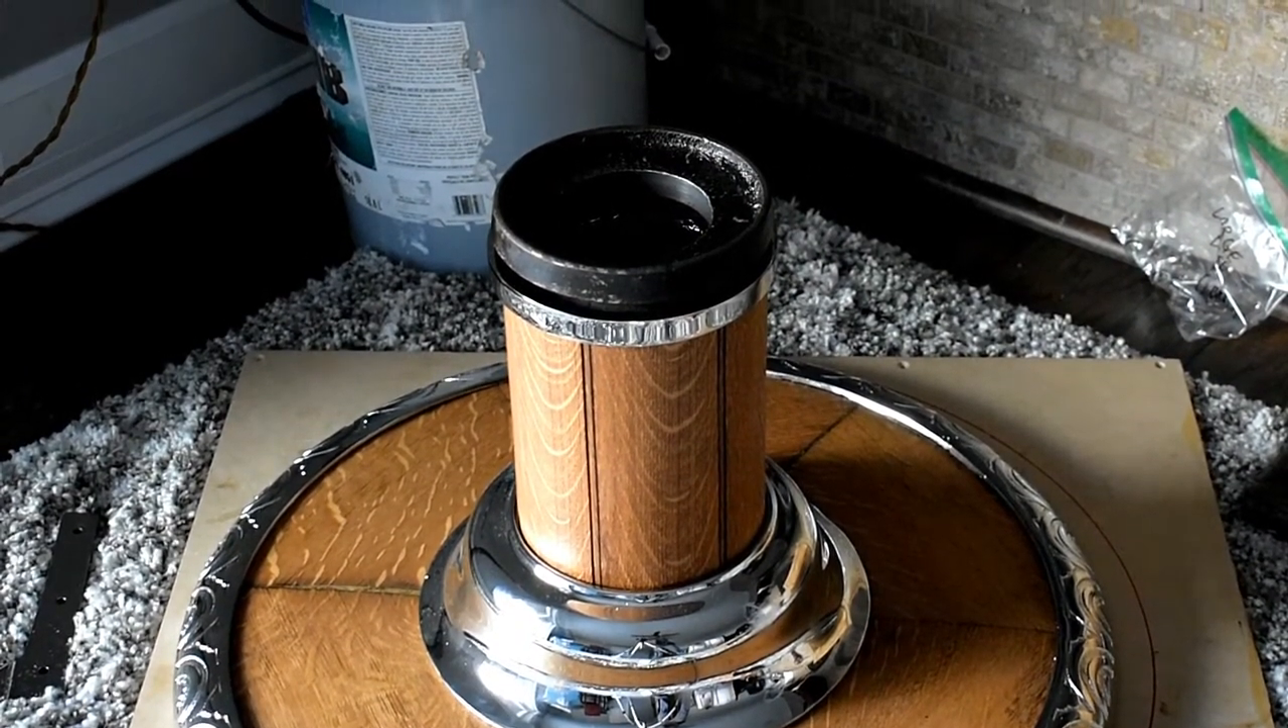I've got the wood refinished and I've got the the base for the hydraulic pump put back in.